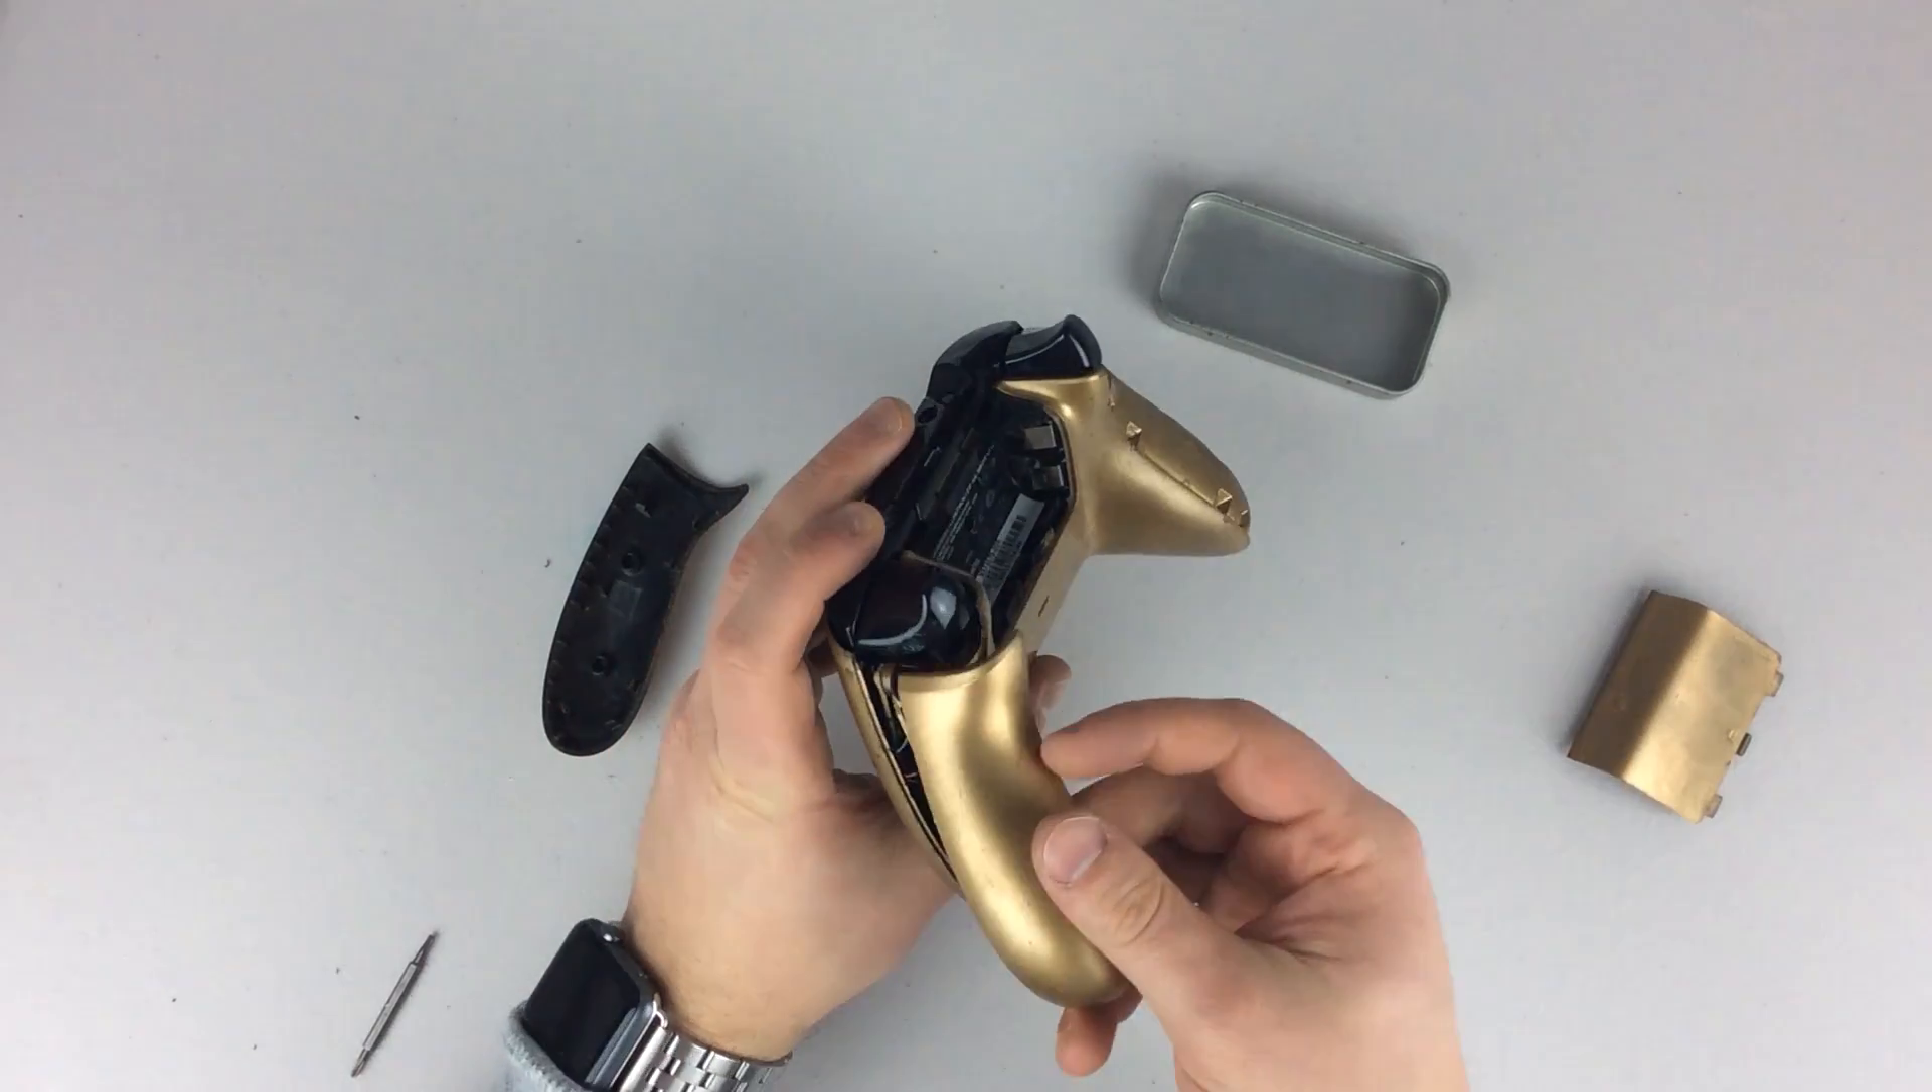The last things that we're going to do is we're going to put on the two side panels and we're going to put on the battery controller that's the battery pack.